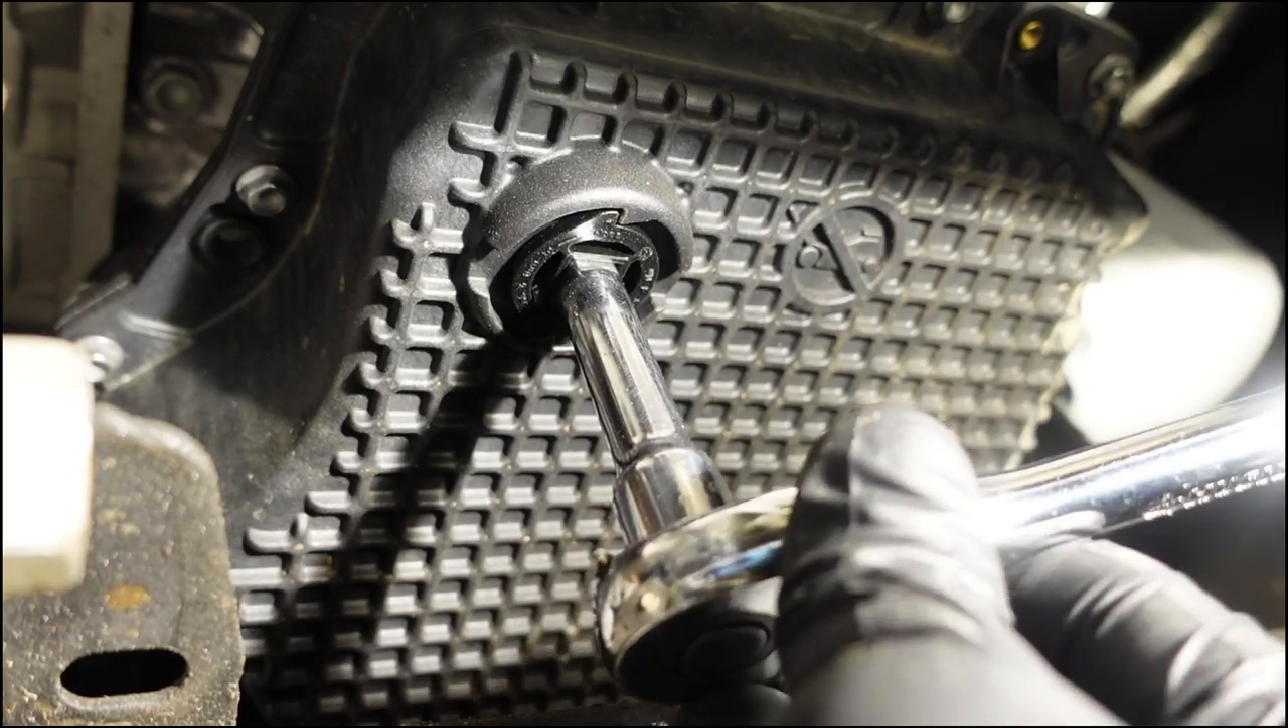So i'm going to get my drain pan in place but you can see that 3 8 socket just fits right in there and you'll need a little extension.